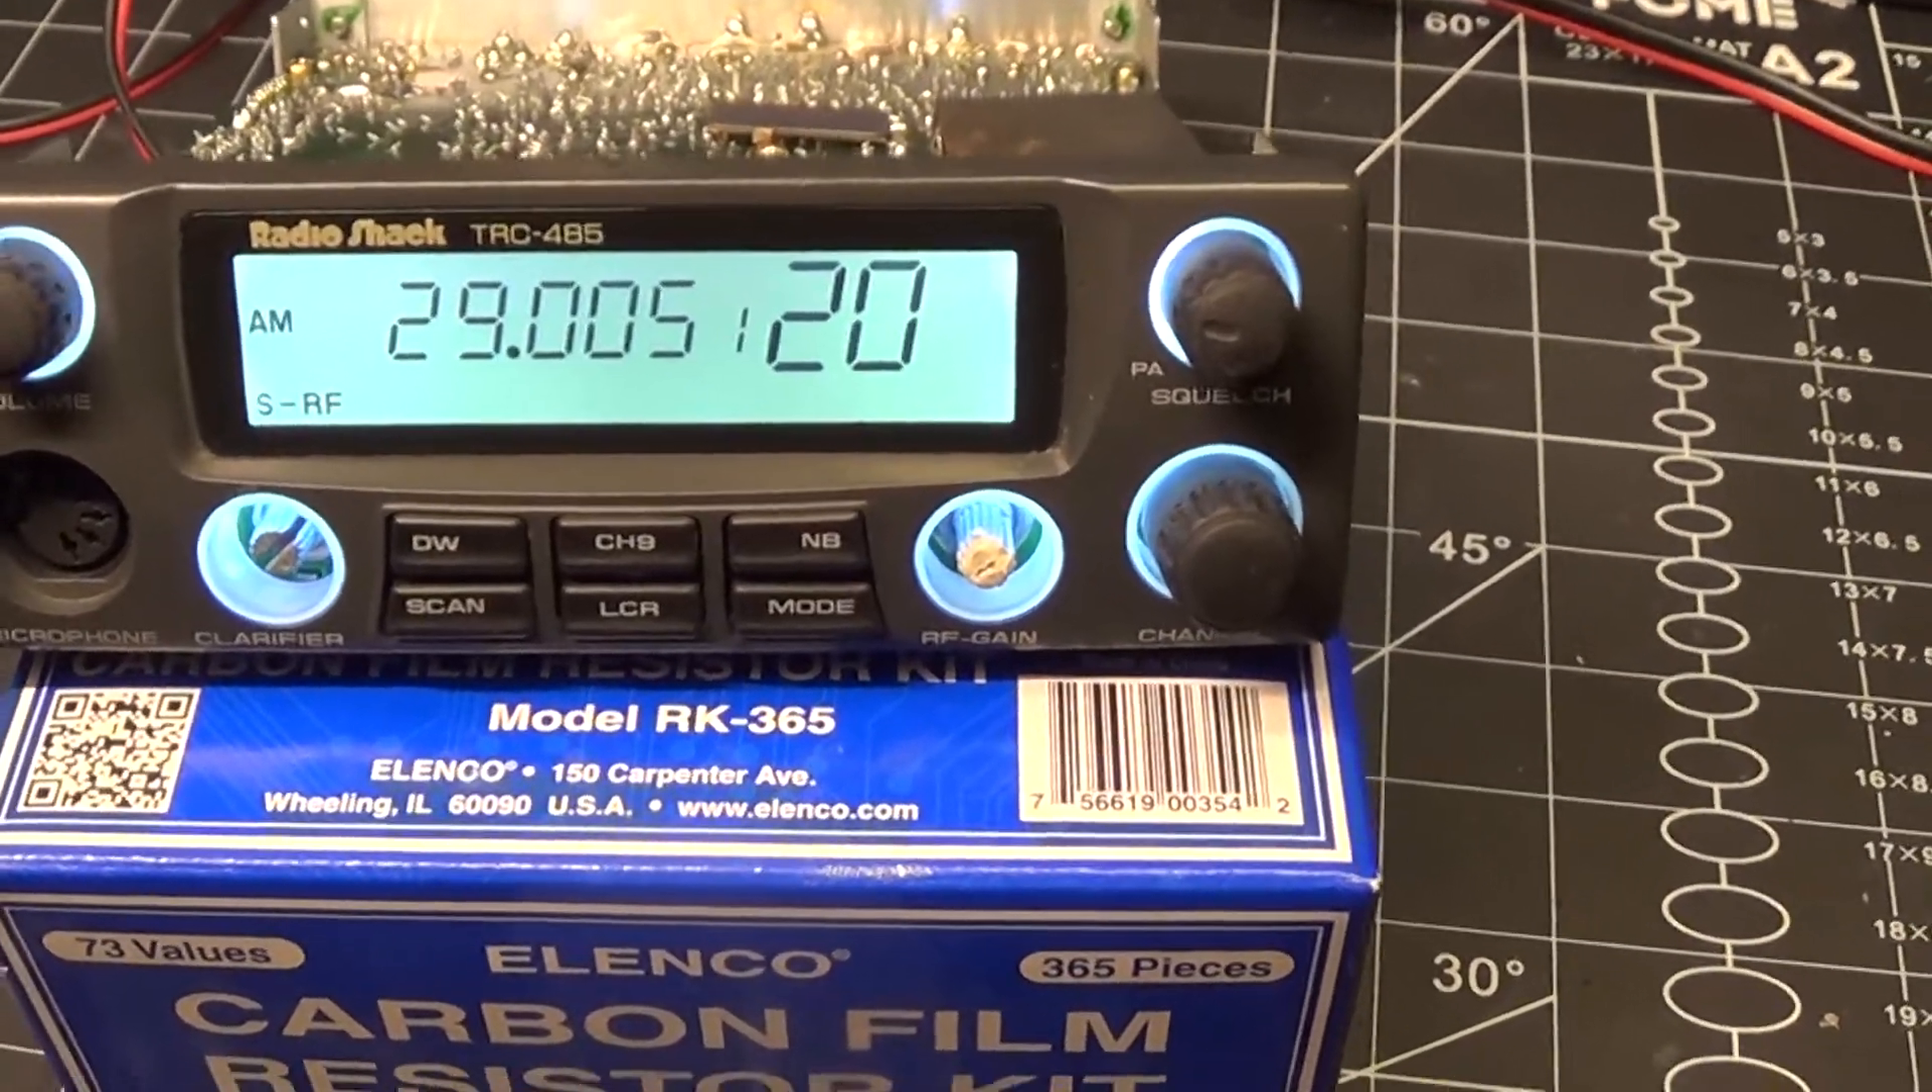This radio came with these two knobs snapped off of it so I replaced the potentiometers and now I need some rubber knobs that match so that'll complete the radio.